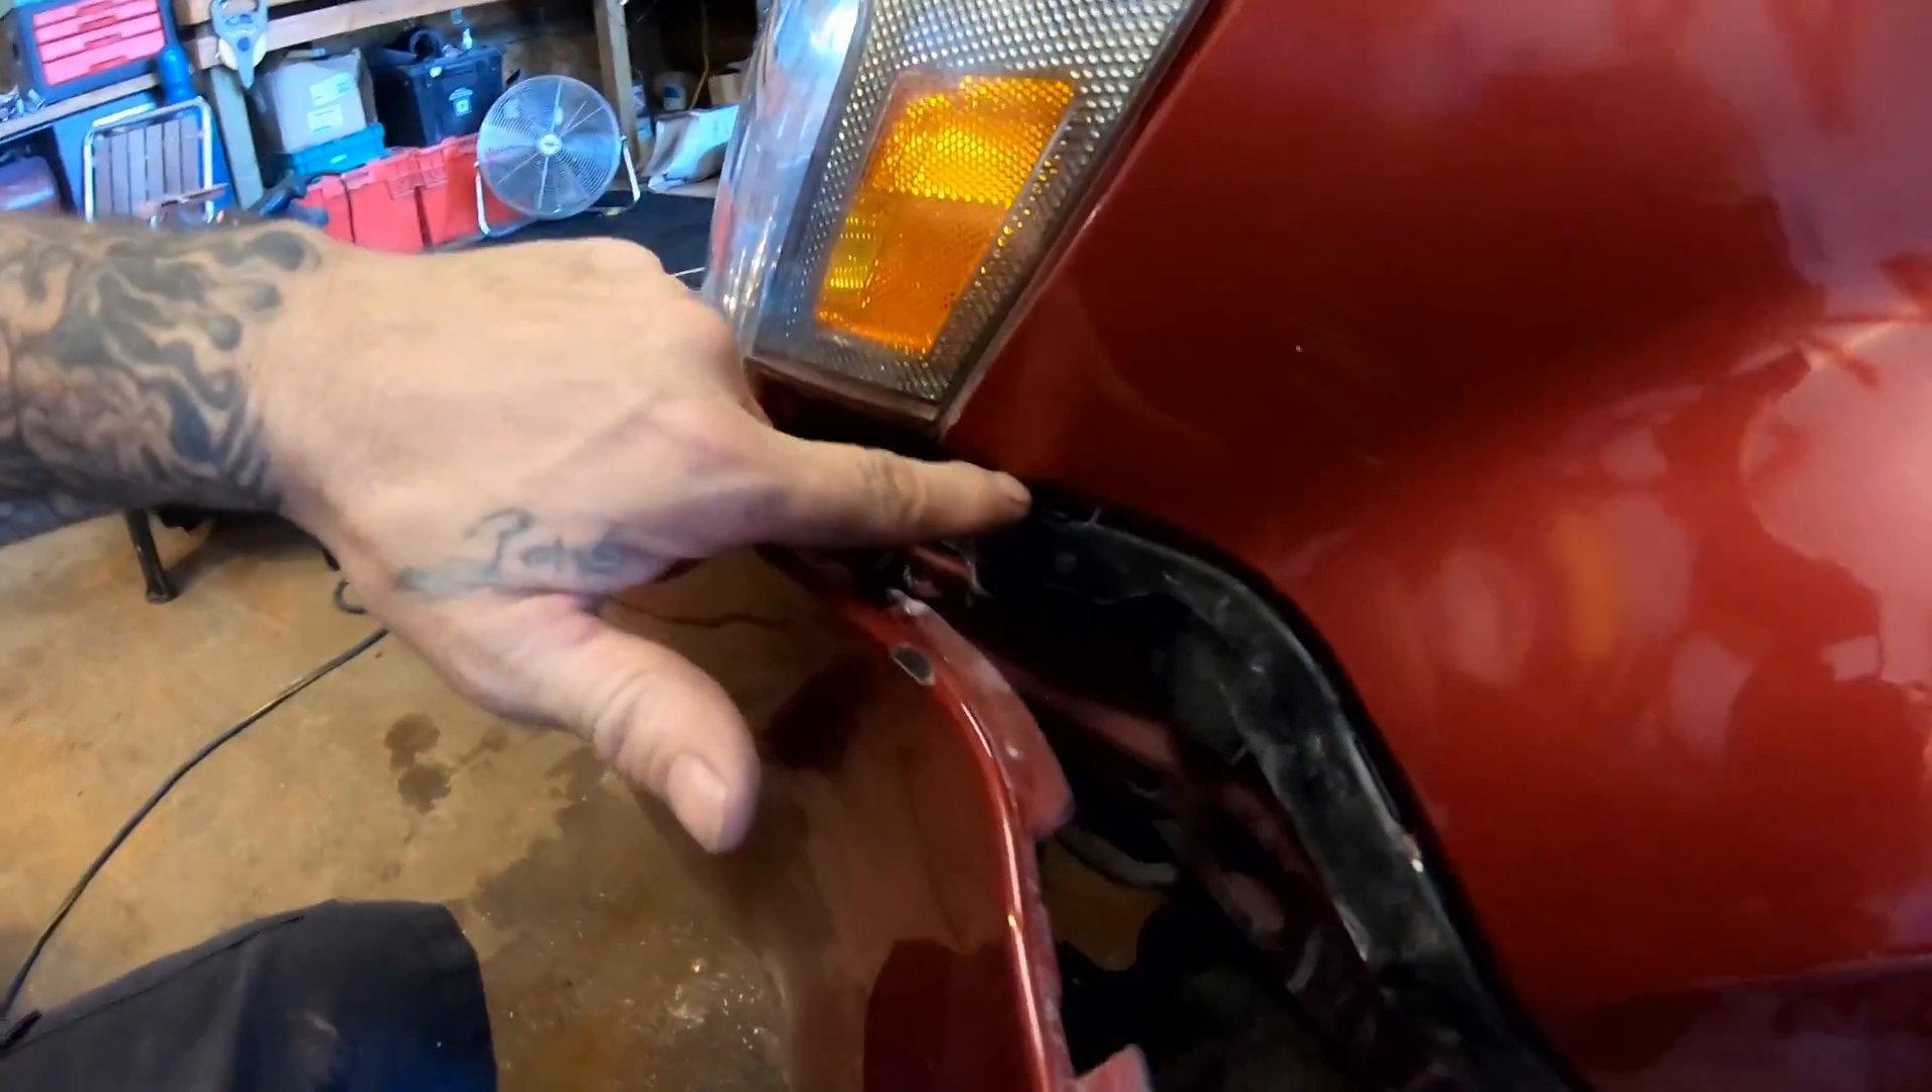And the way it is is this plastic bracket actually clicks into the fender here with just clips. But for some reason, this isn't wanting to stay clicked into the plastic bracket for some reason.